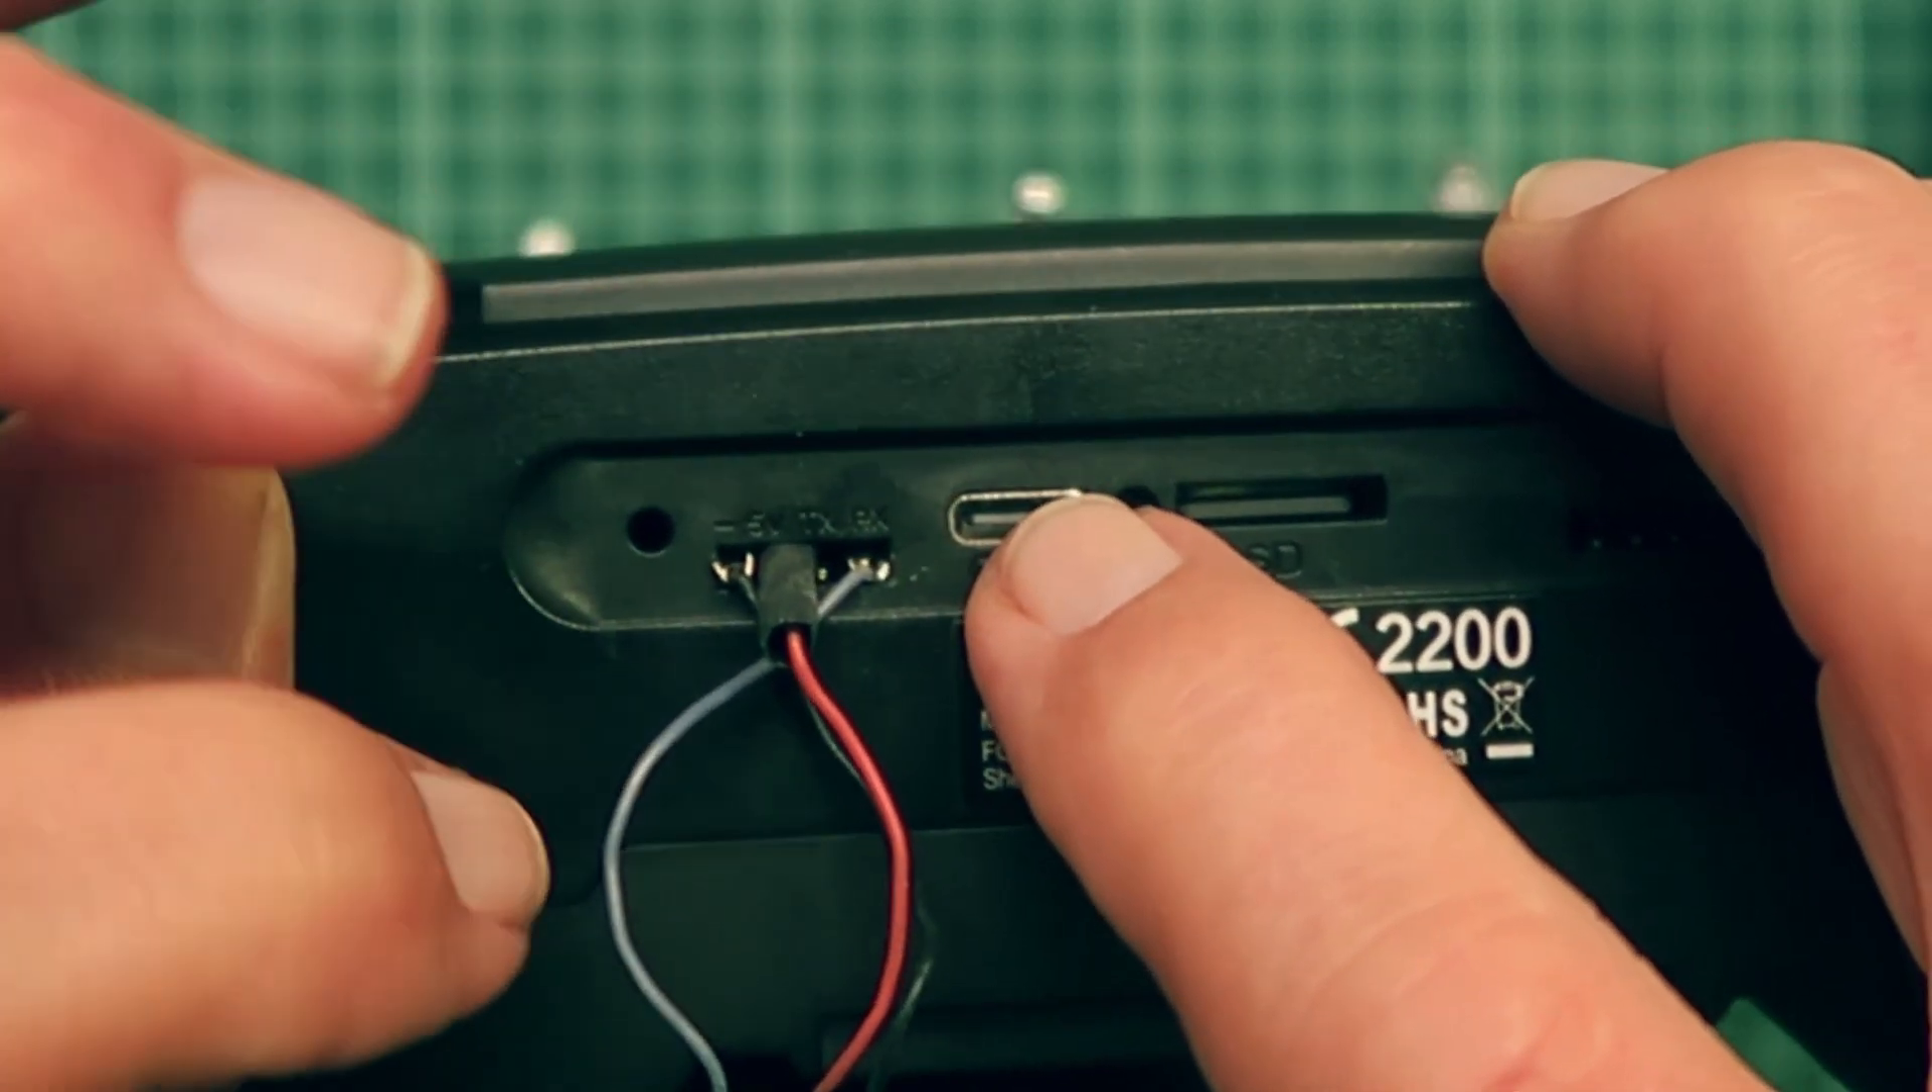Here we can see where I've just pushed my connectors in, insulating them a little.